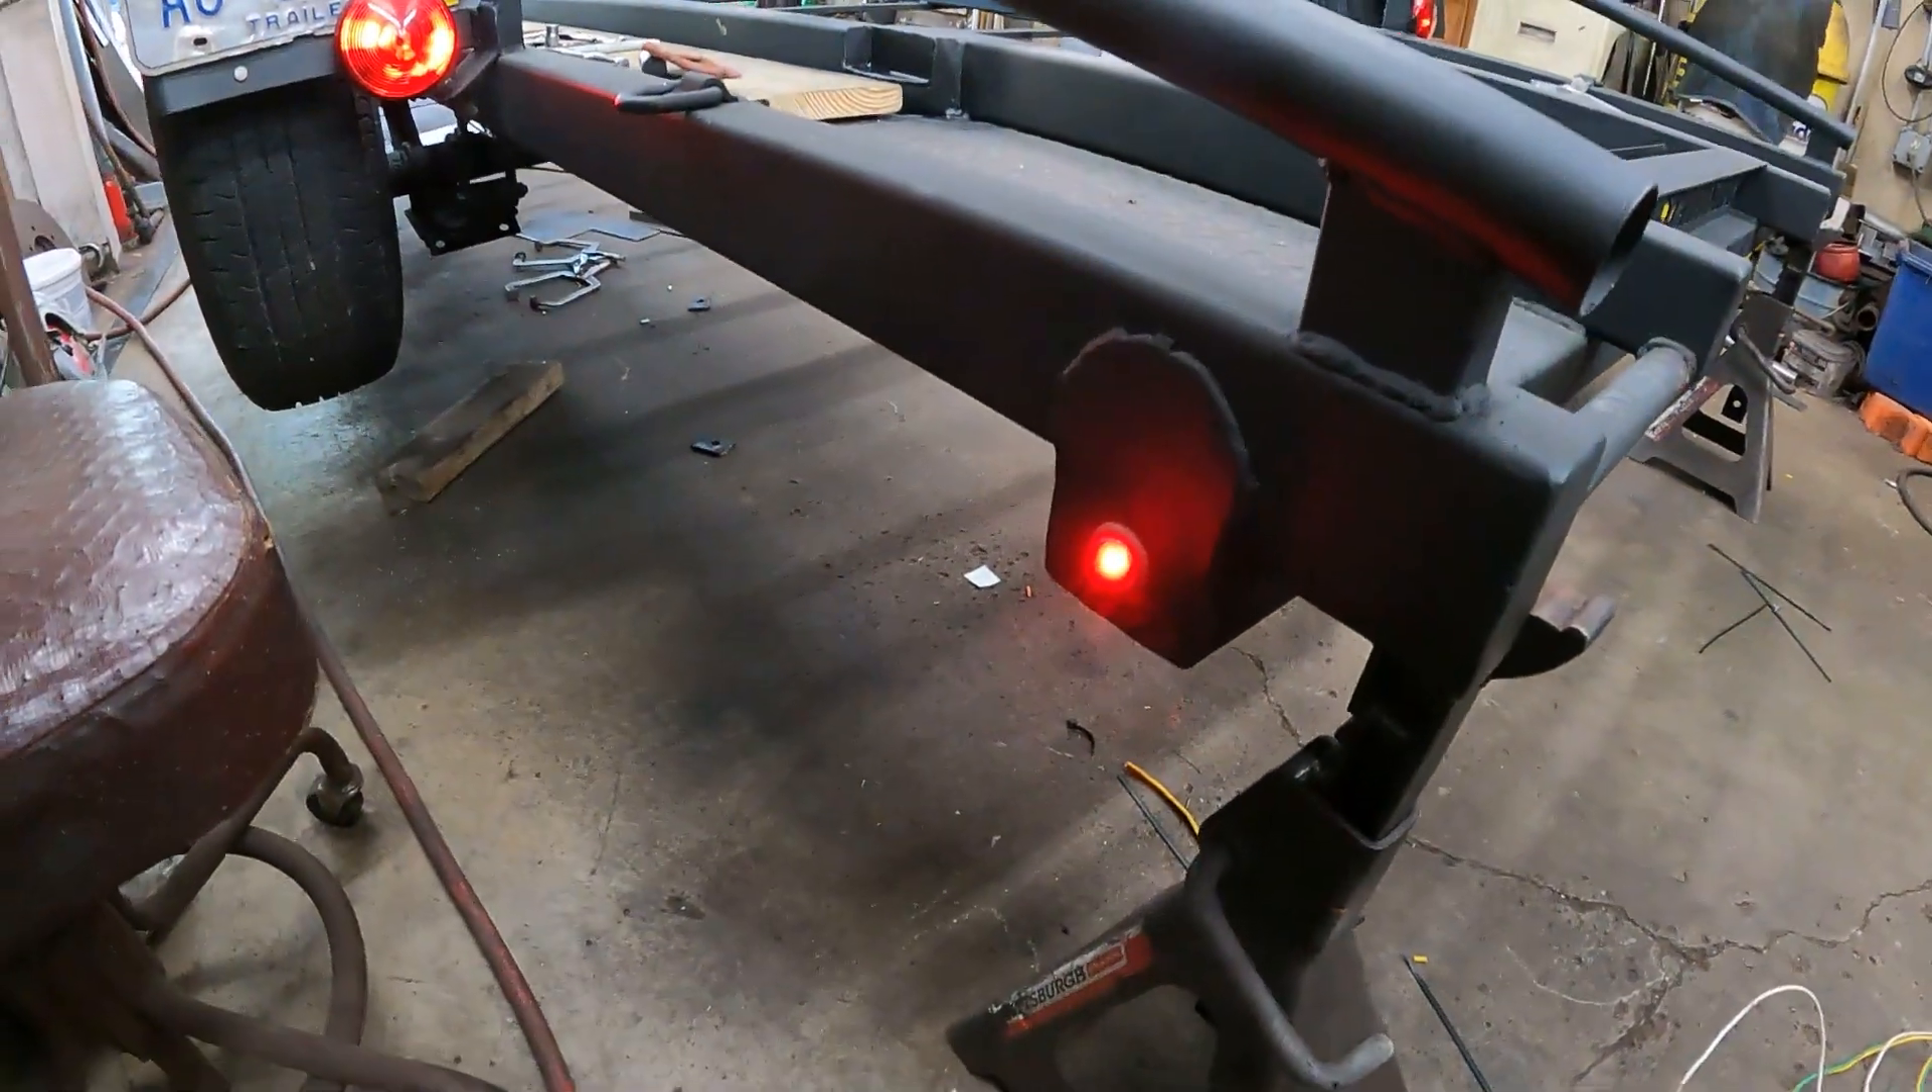Got the little peanut LEDs on the back.